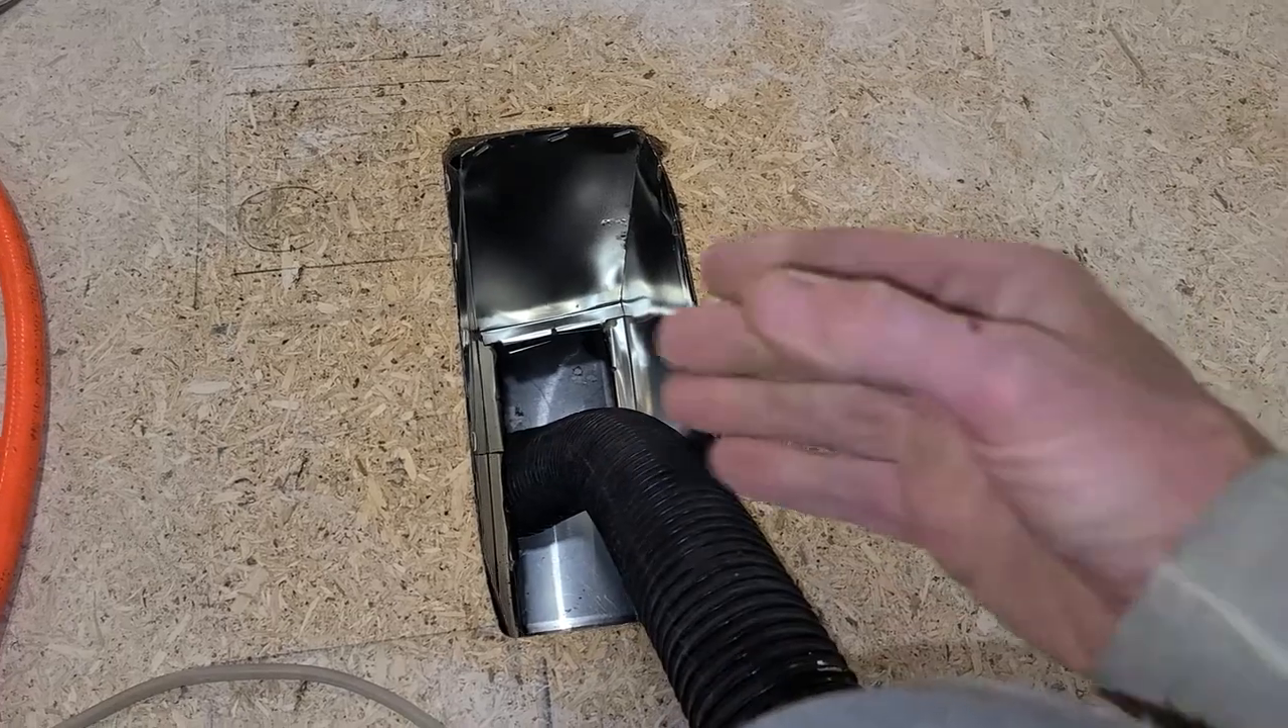I got my hose in the vent.